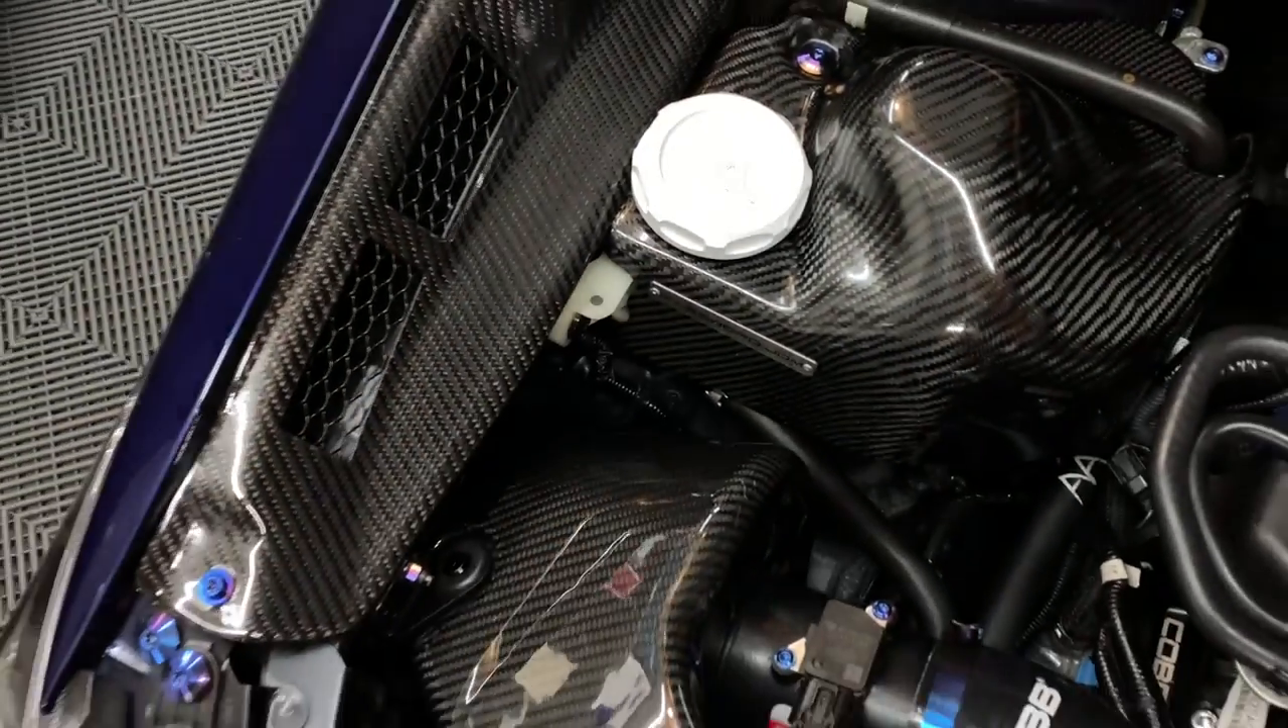The renegade motorsports cap fits perfectly fine on there looks really good against the carbon fiber.